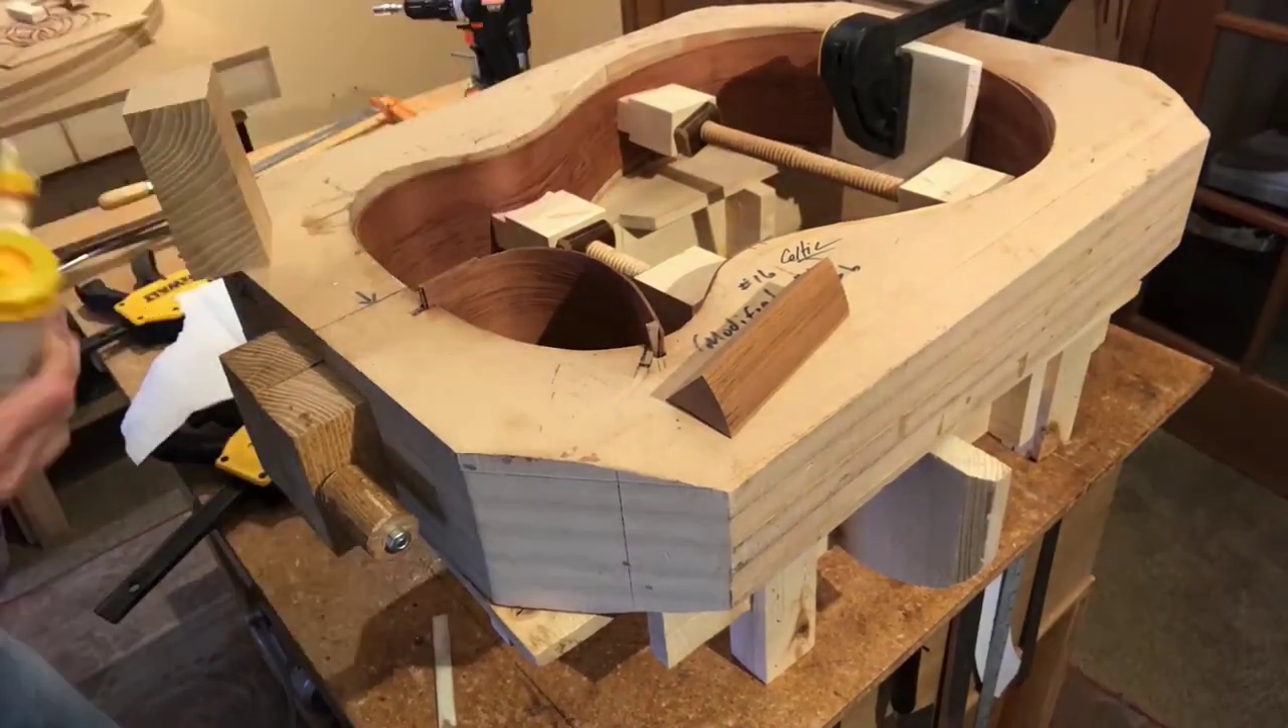Now we have our cut sides in here with the spreaders everything's in place.